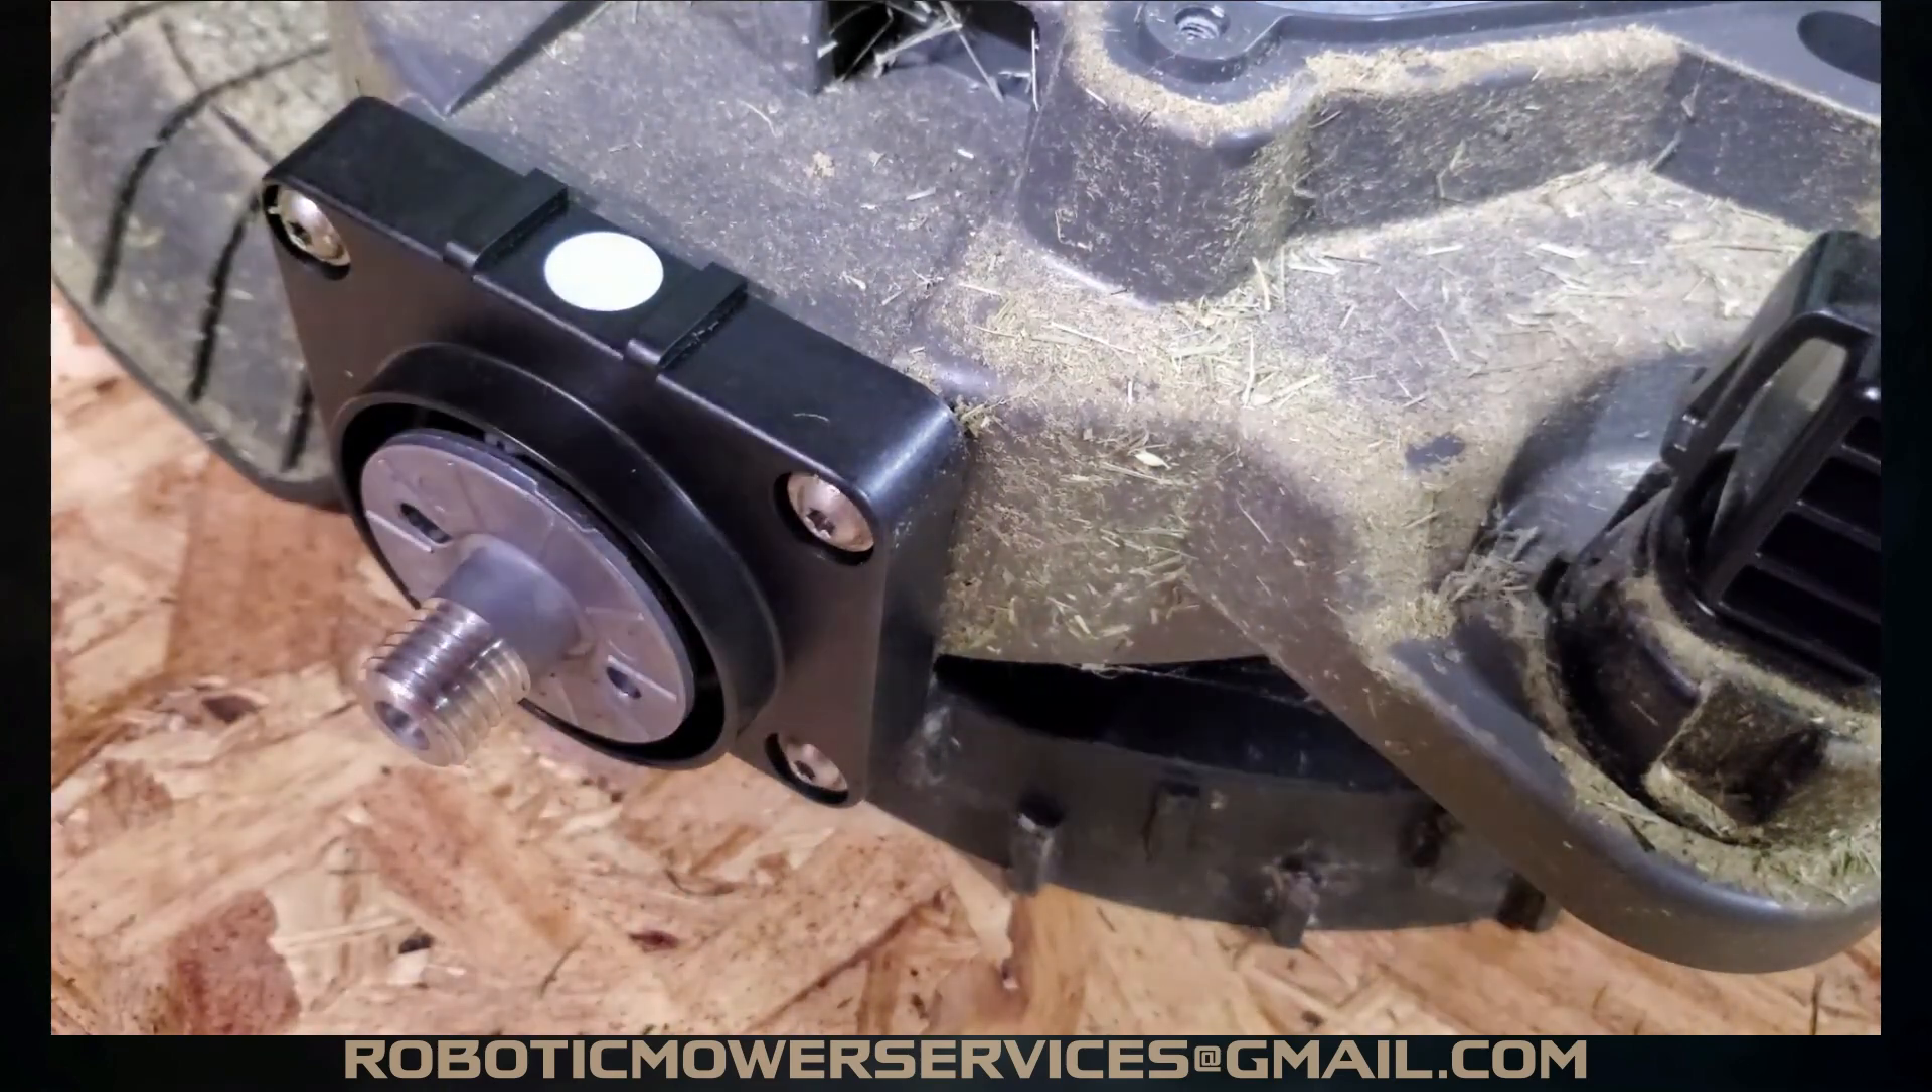Our wheel motor is now in place everything is nice and even and sealed up on there.